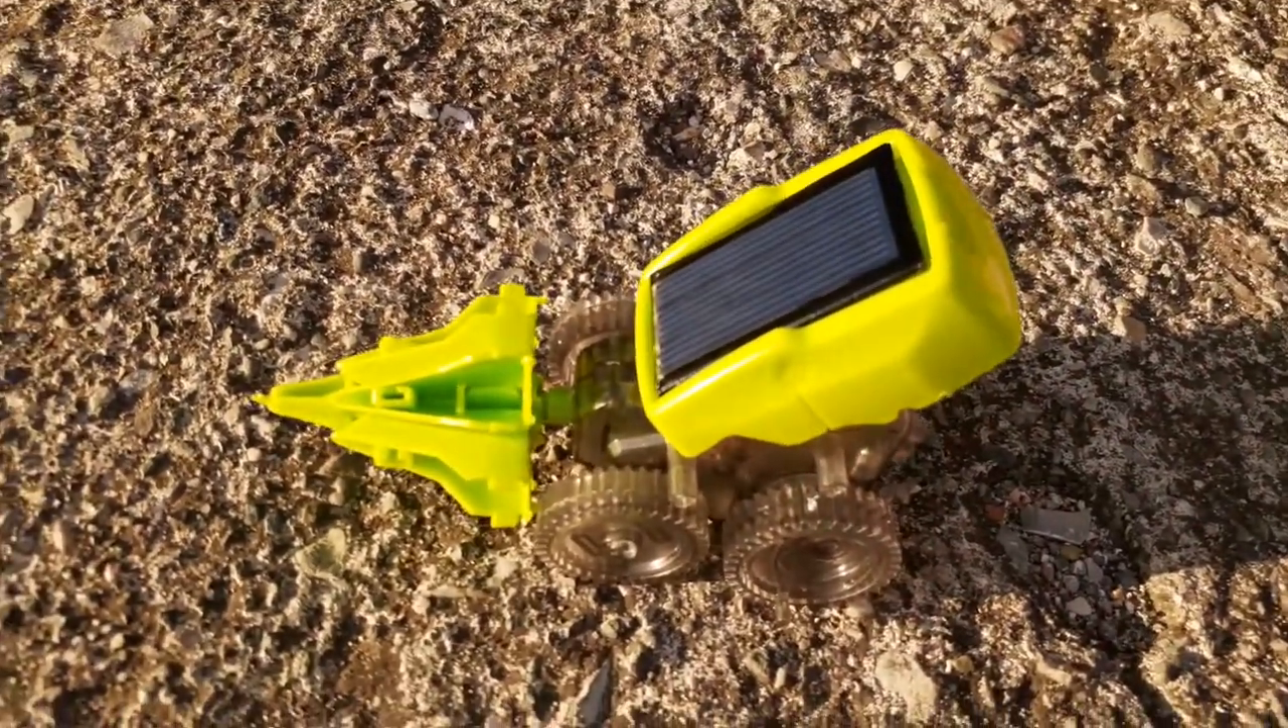Amiguitos, ya tenemos el carro montado.